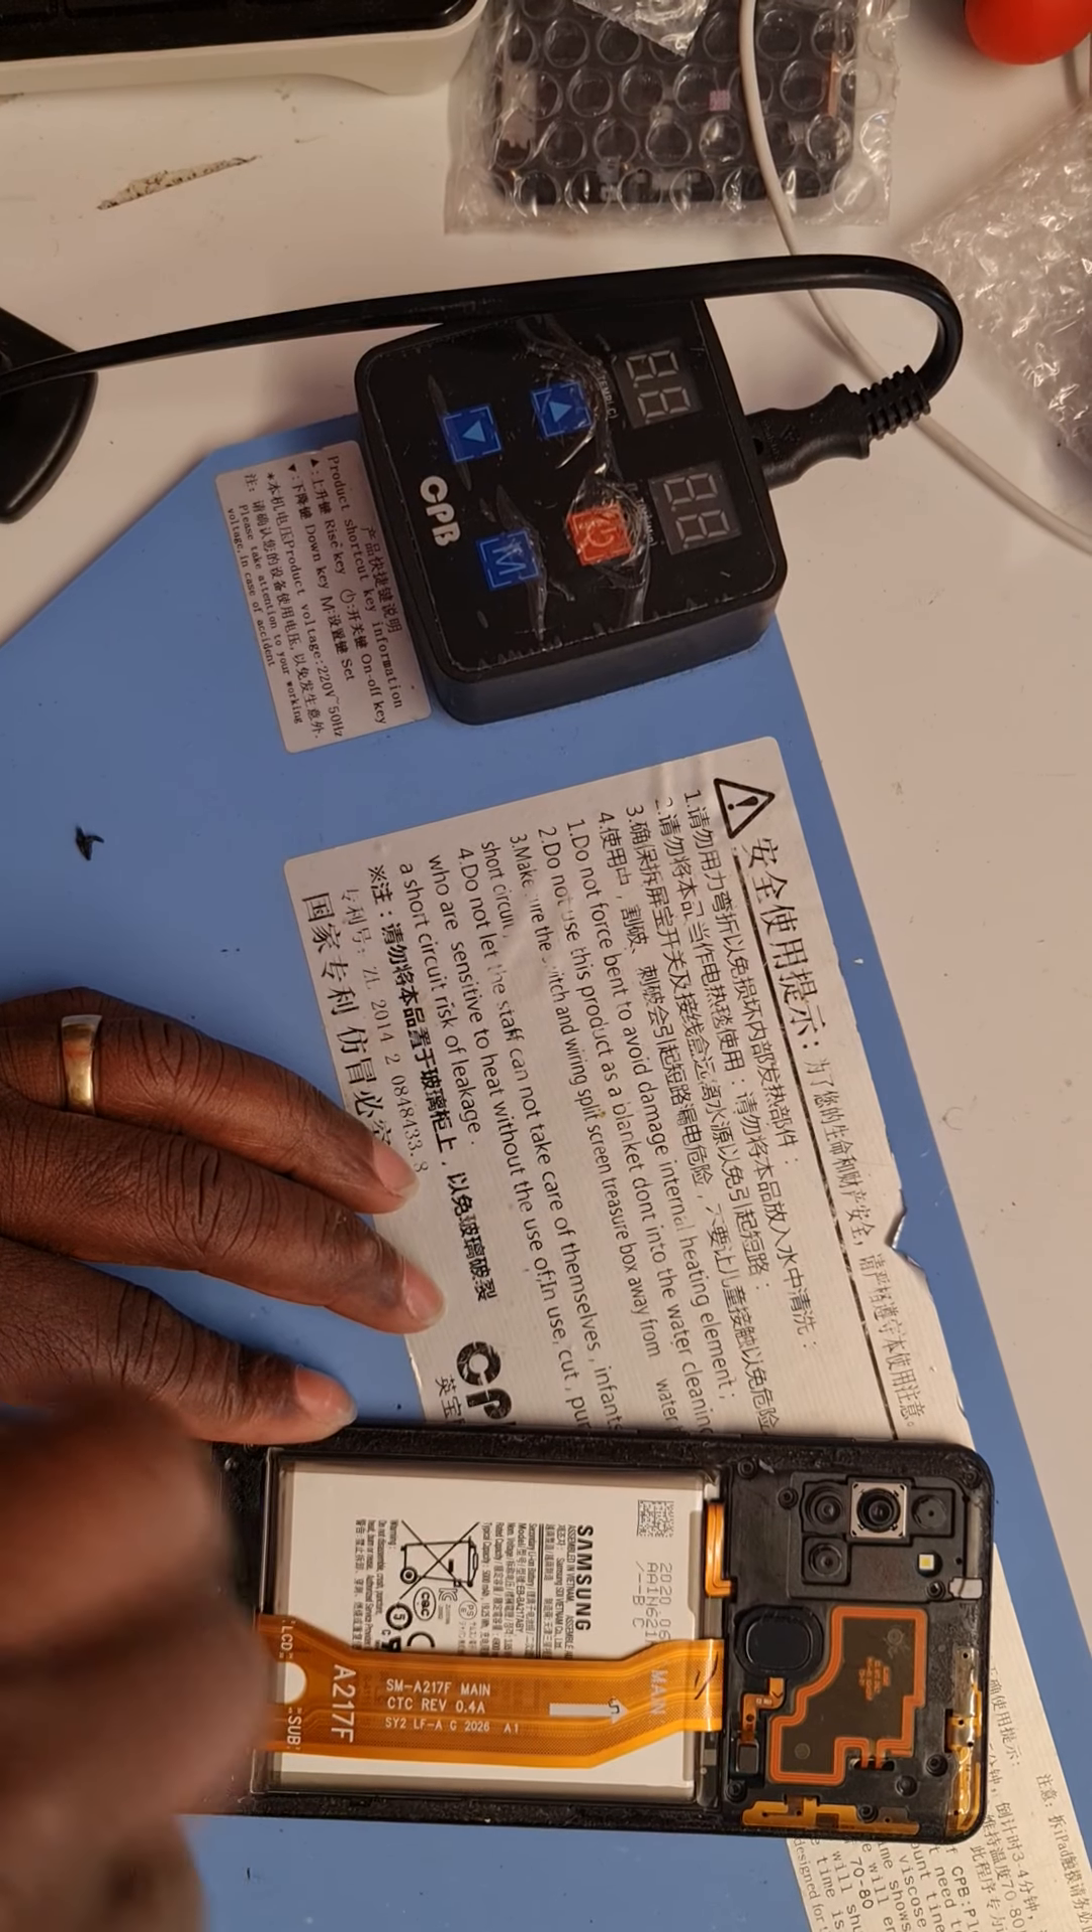Job done. I'm just left with the back or the battery cover to be put on it.